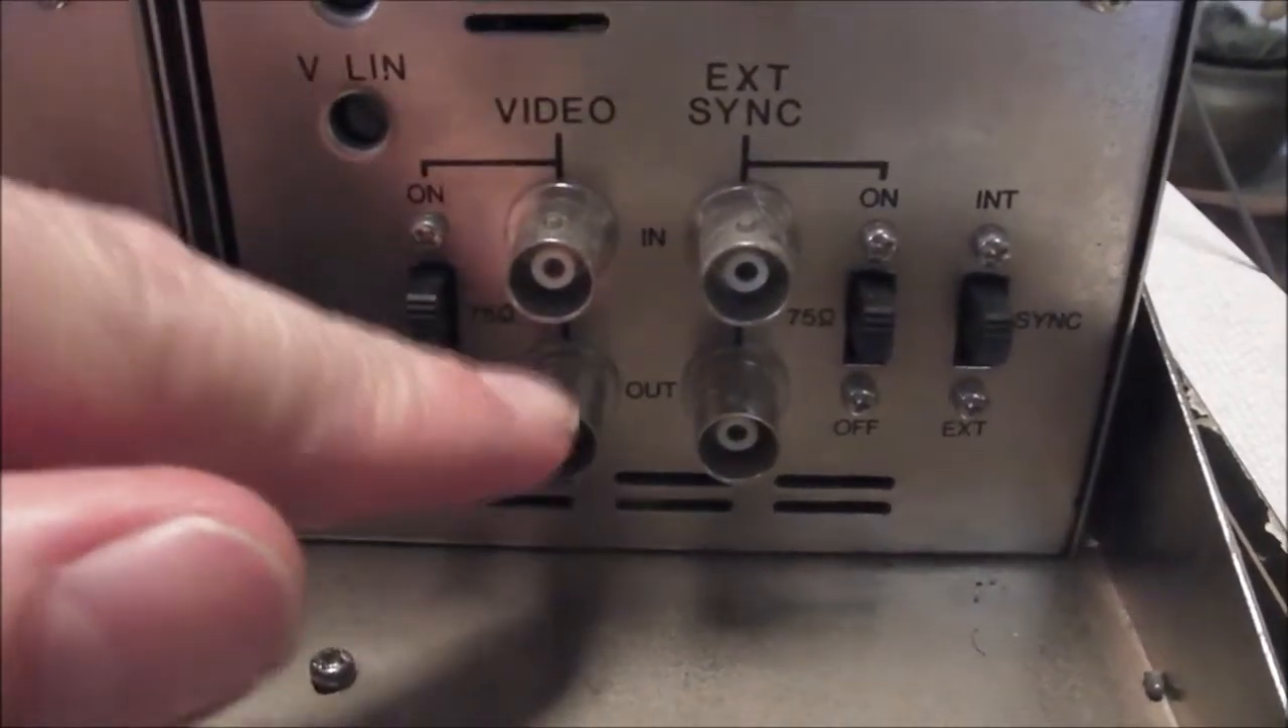Before we go inside, we'll have a closer look at what's here on the back, with all the cables removed.